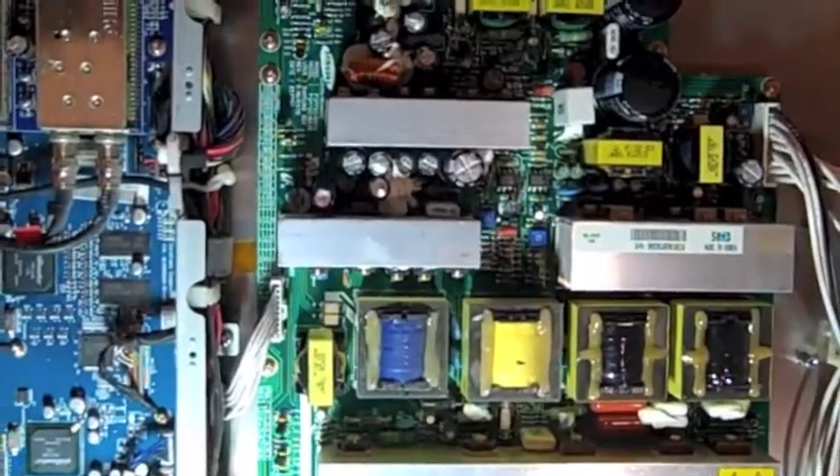Okay so we got the back off and looking at the power supply board.